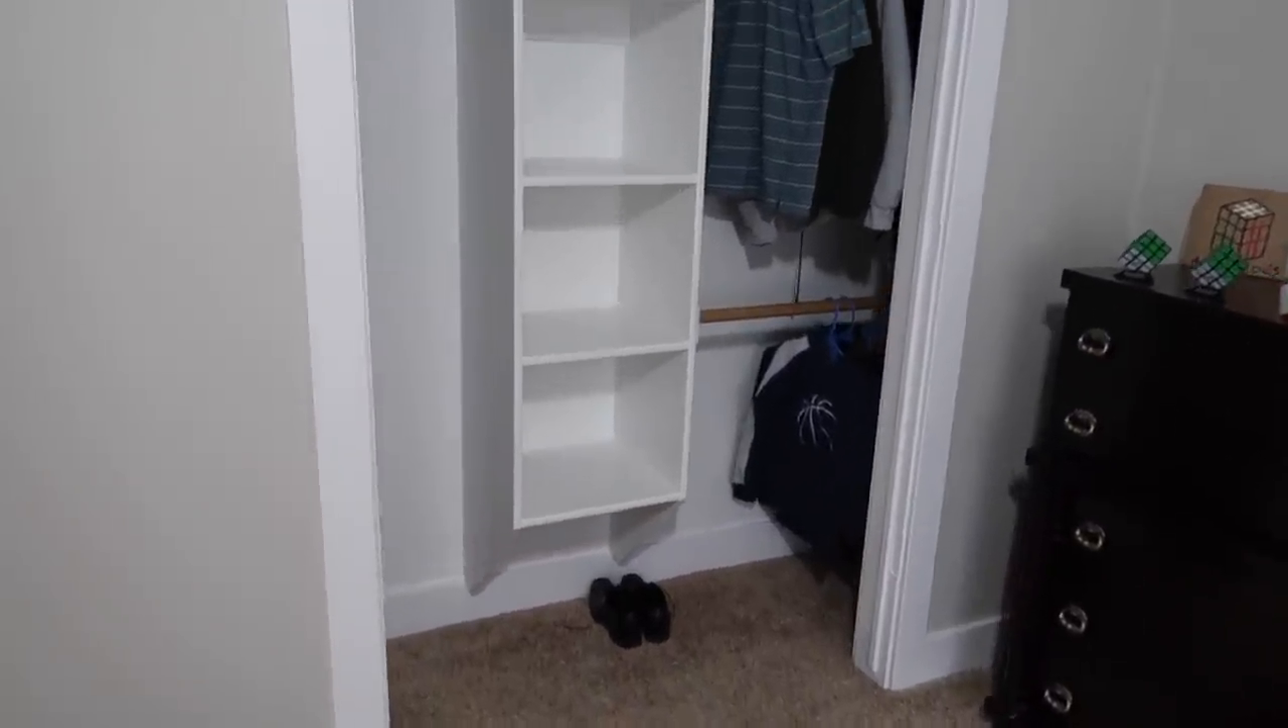We hung the rods back up here, and the boys hung just a couple of their items.